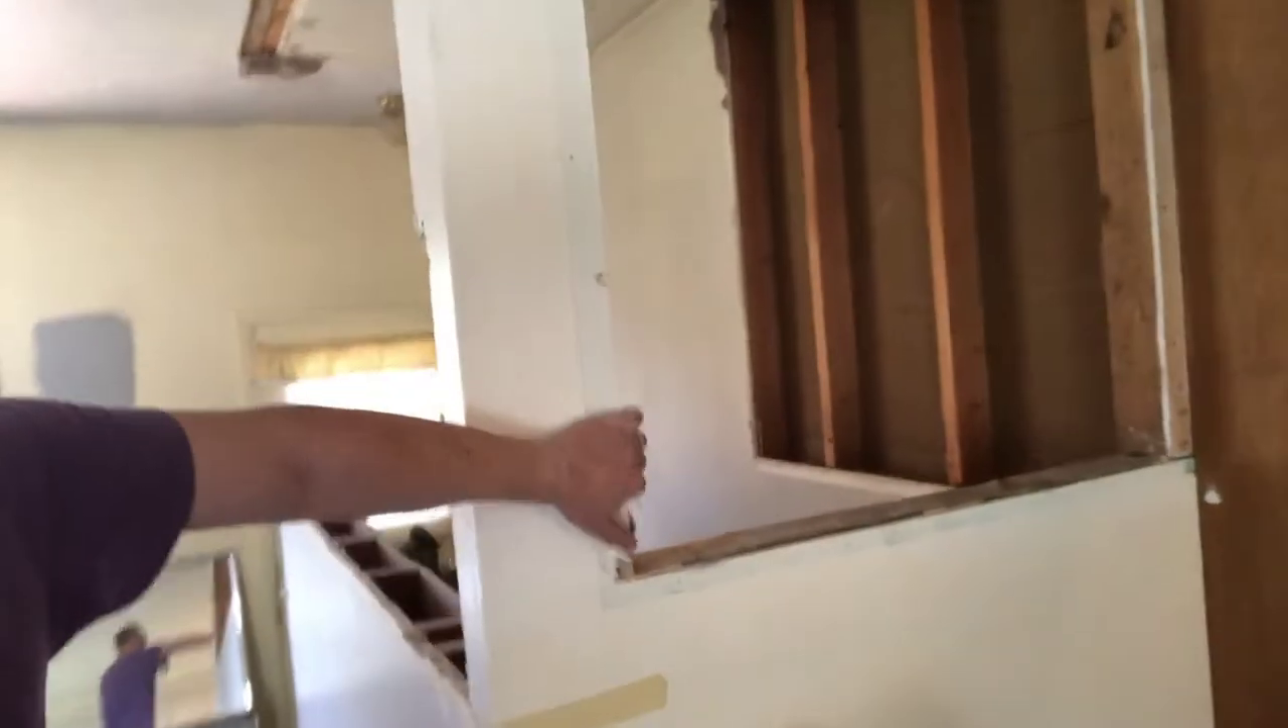This window needs to be framed in.